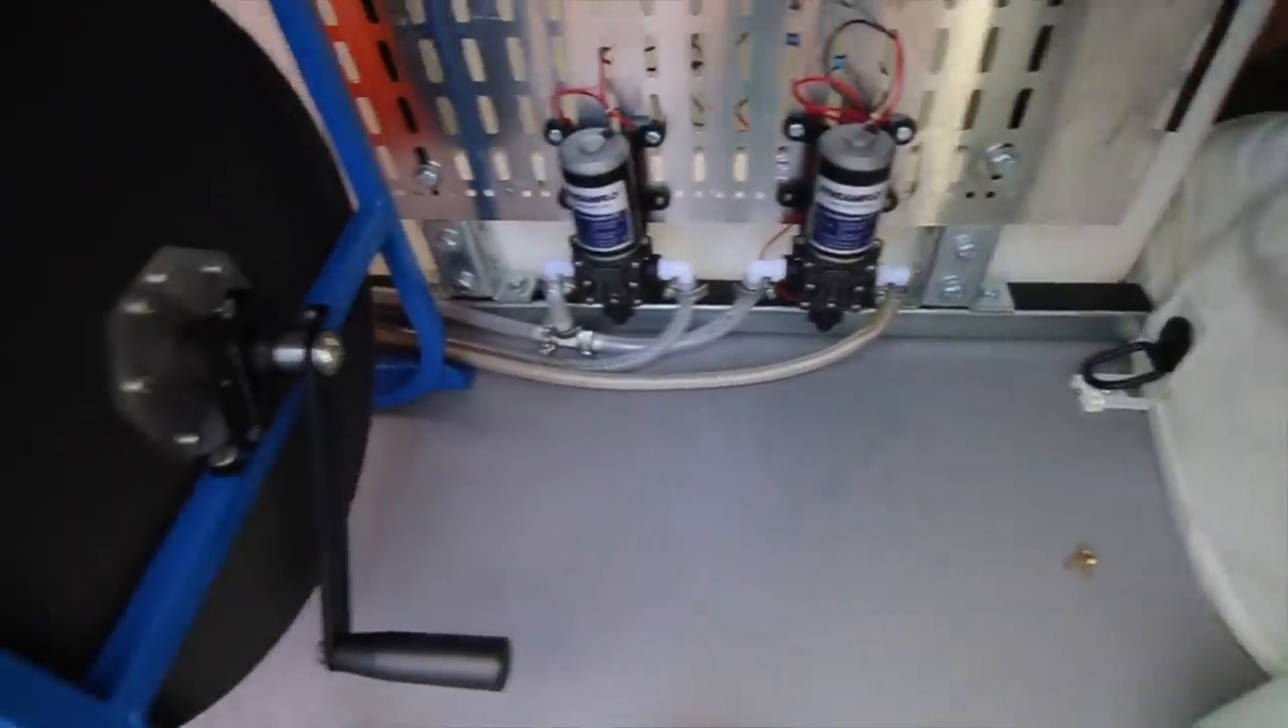We've got all our plumbing in.